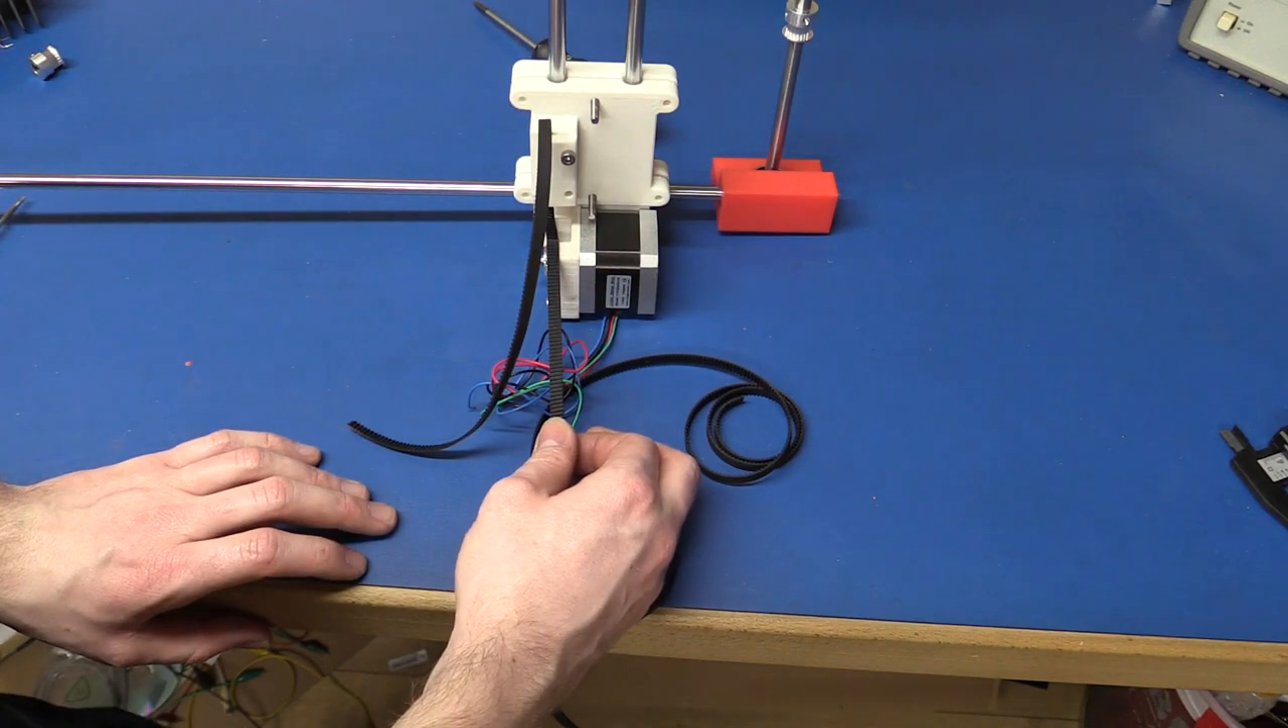I won't cut and install the belt just yet, in case there is something I need to change later on.